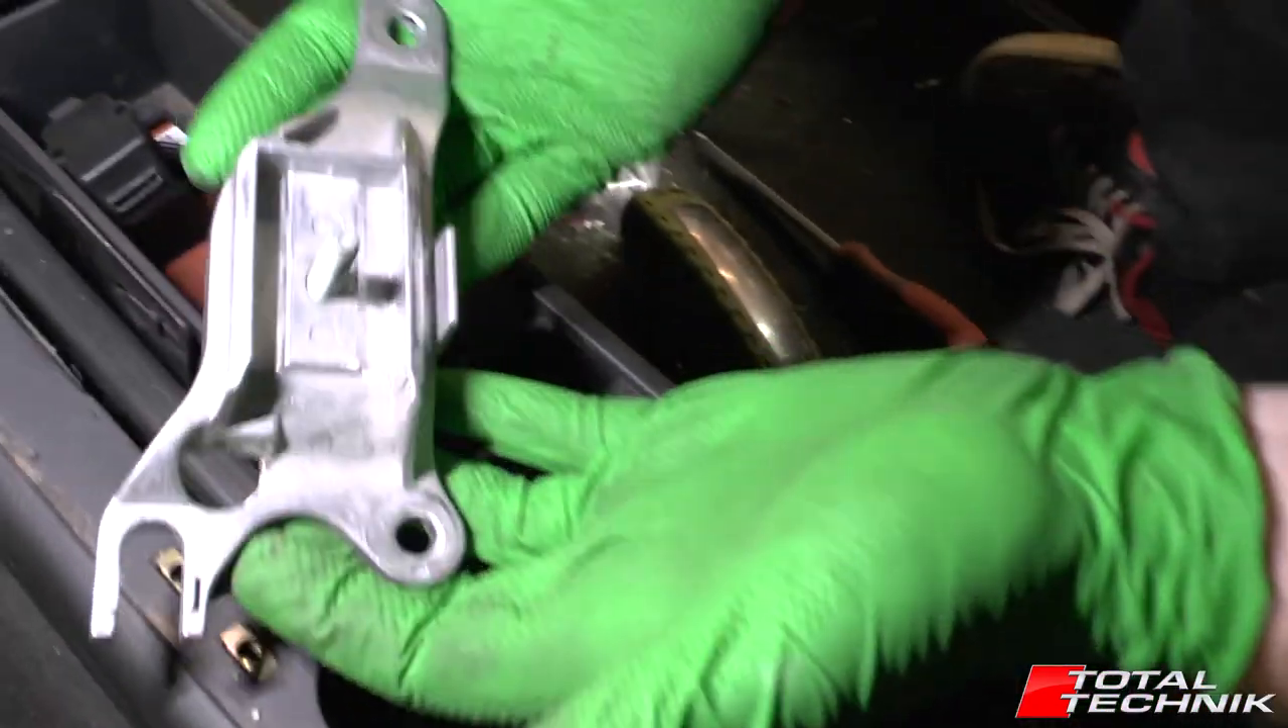Lift them up draw them forward and as you can see that is the armrest bracket removed.